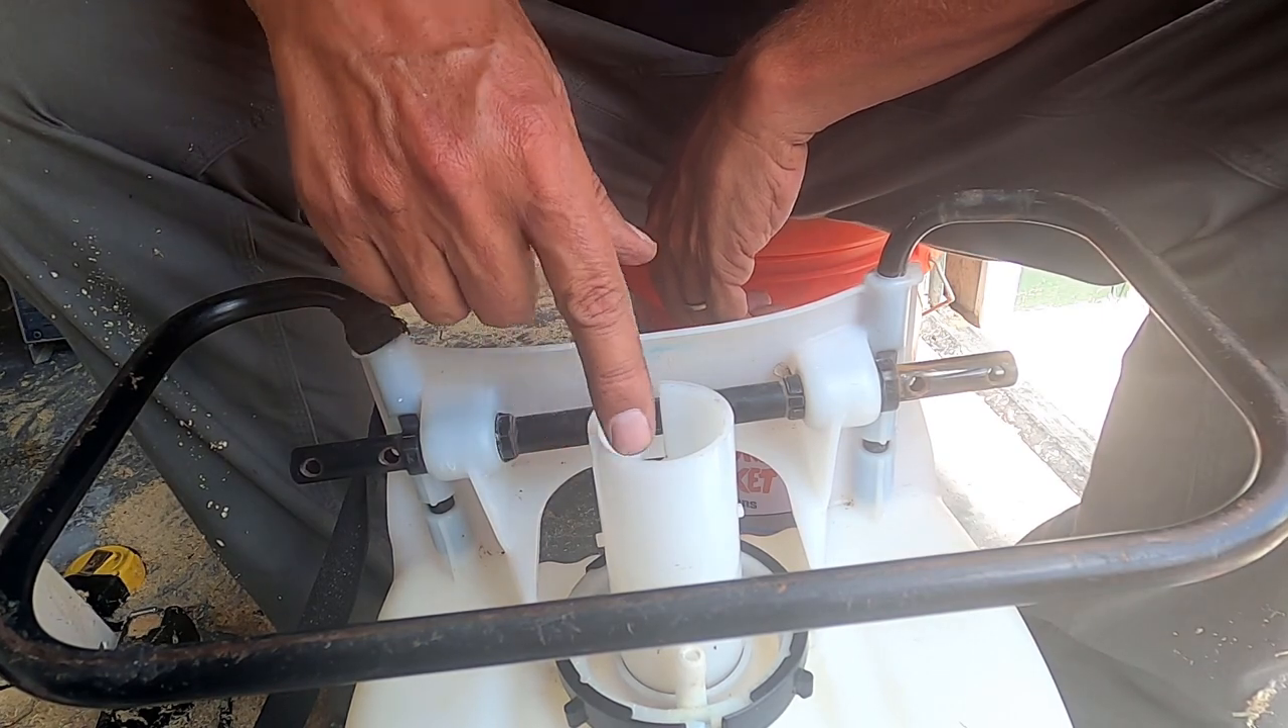But, looks like I'm at a dead standstill unless I can get this cylinder off of here.